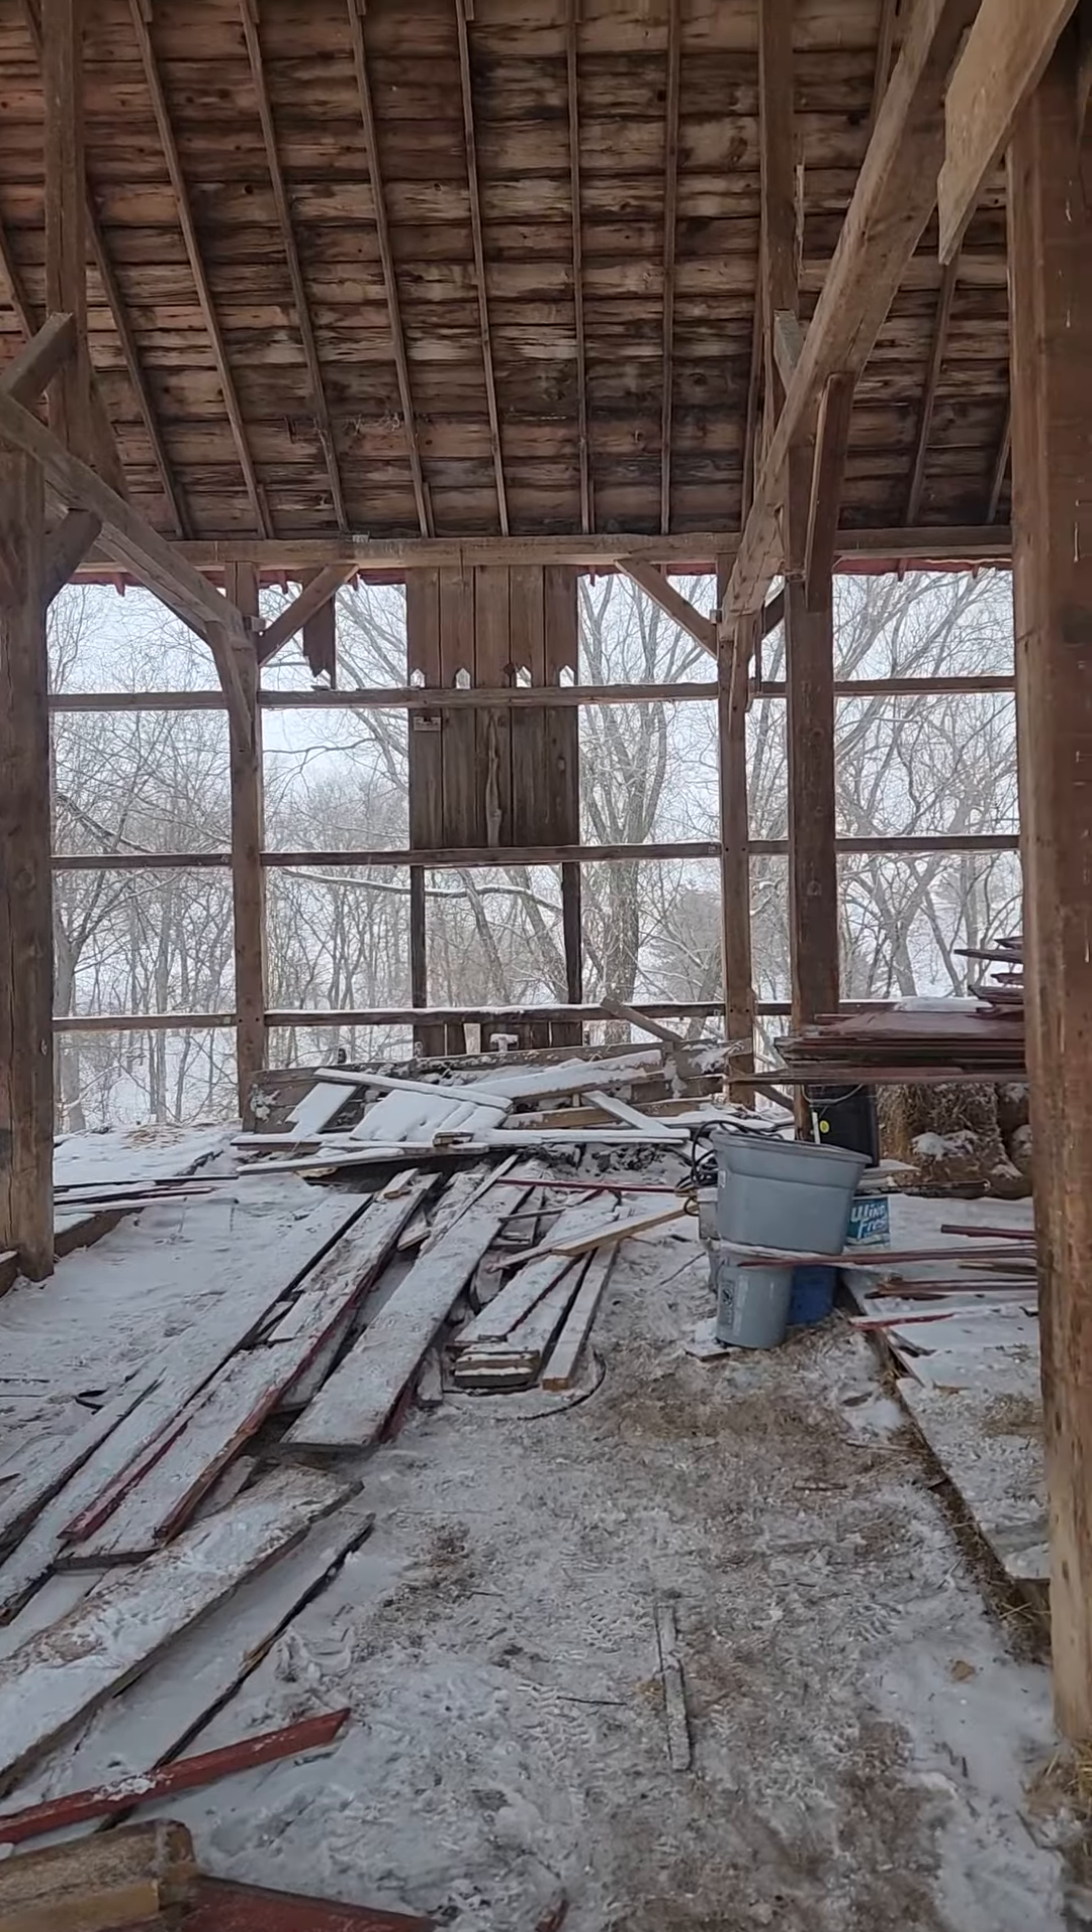Well, here we are at the end of the week and the siding's all off except for those five pieces where the pigeon shack used to be.